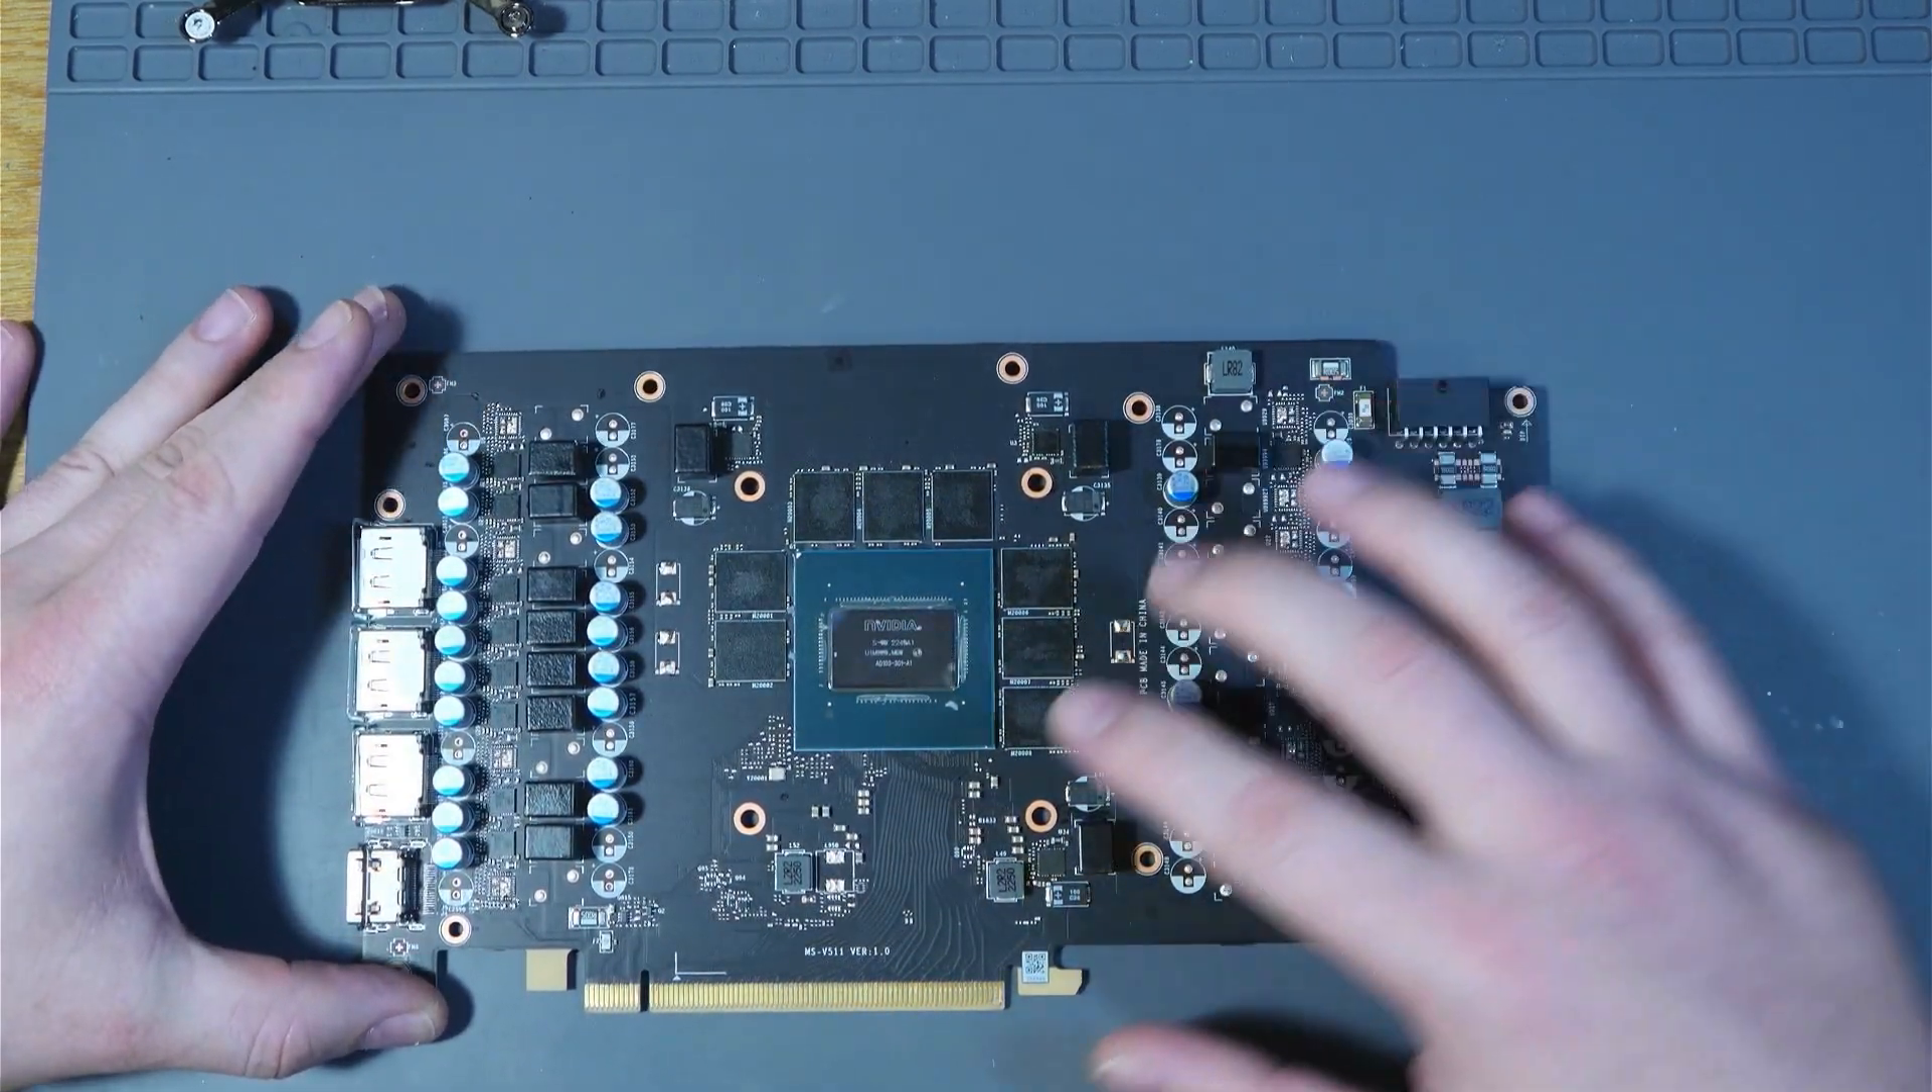Right so here's our stripped down board.